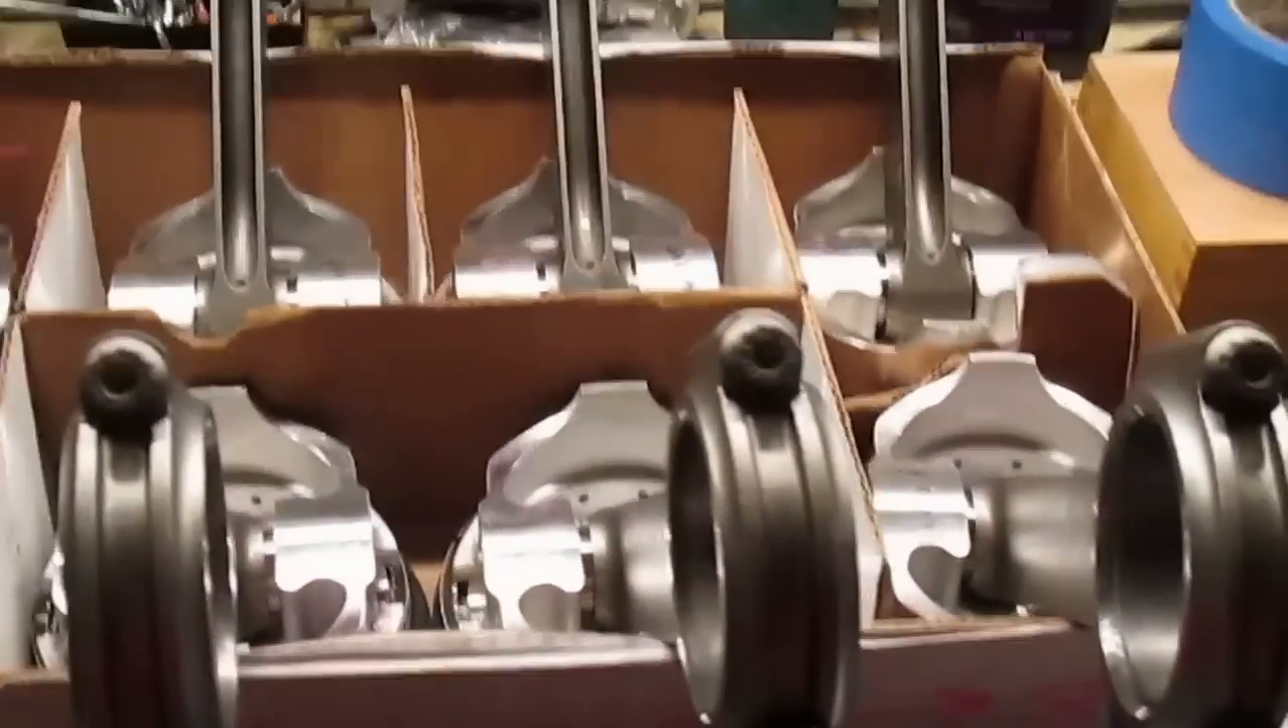In good news, everything's together. All the rods and stuff are assembled.